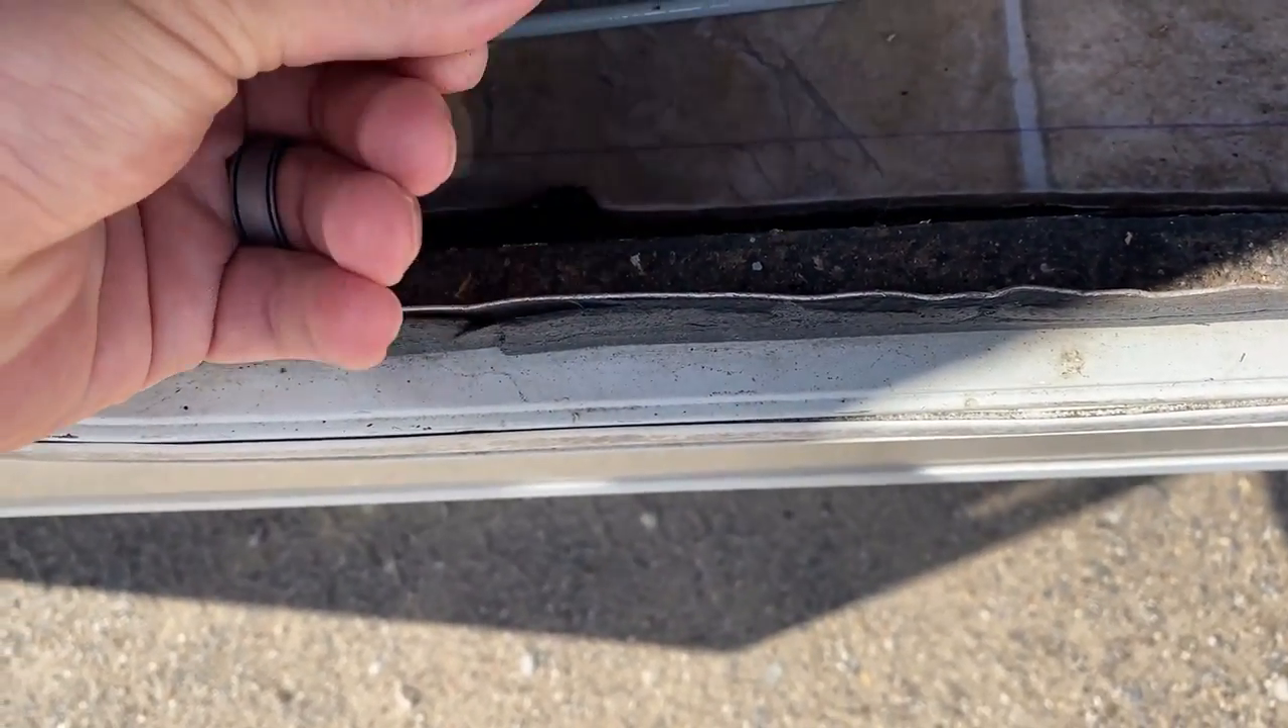You see how the flooring doesn't actually go all the way to the sidewall.